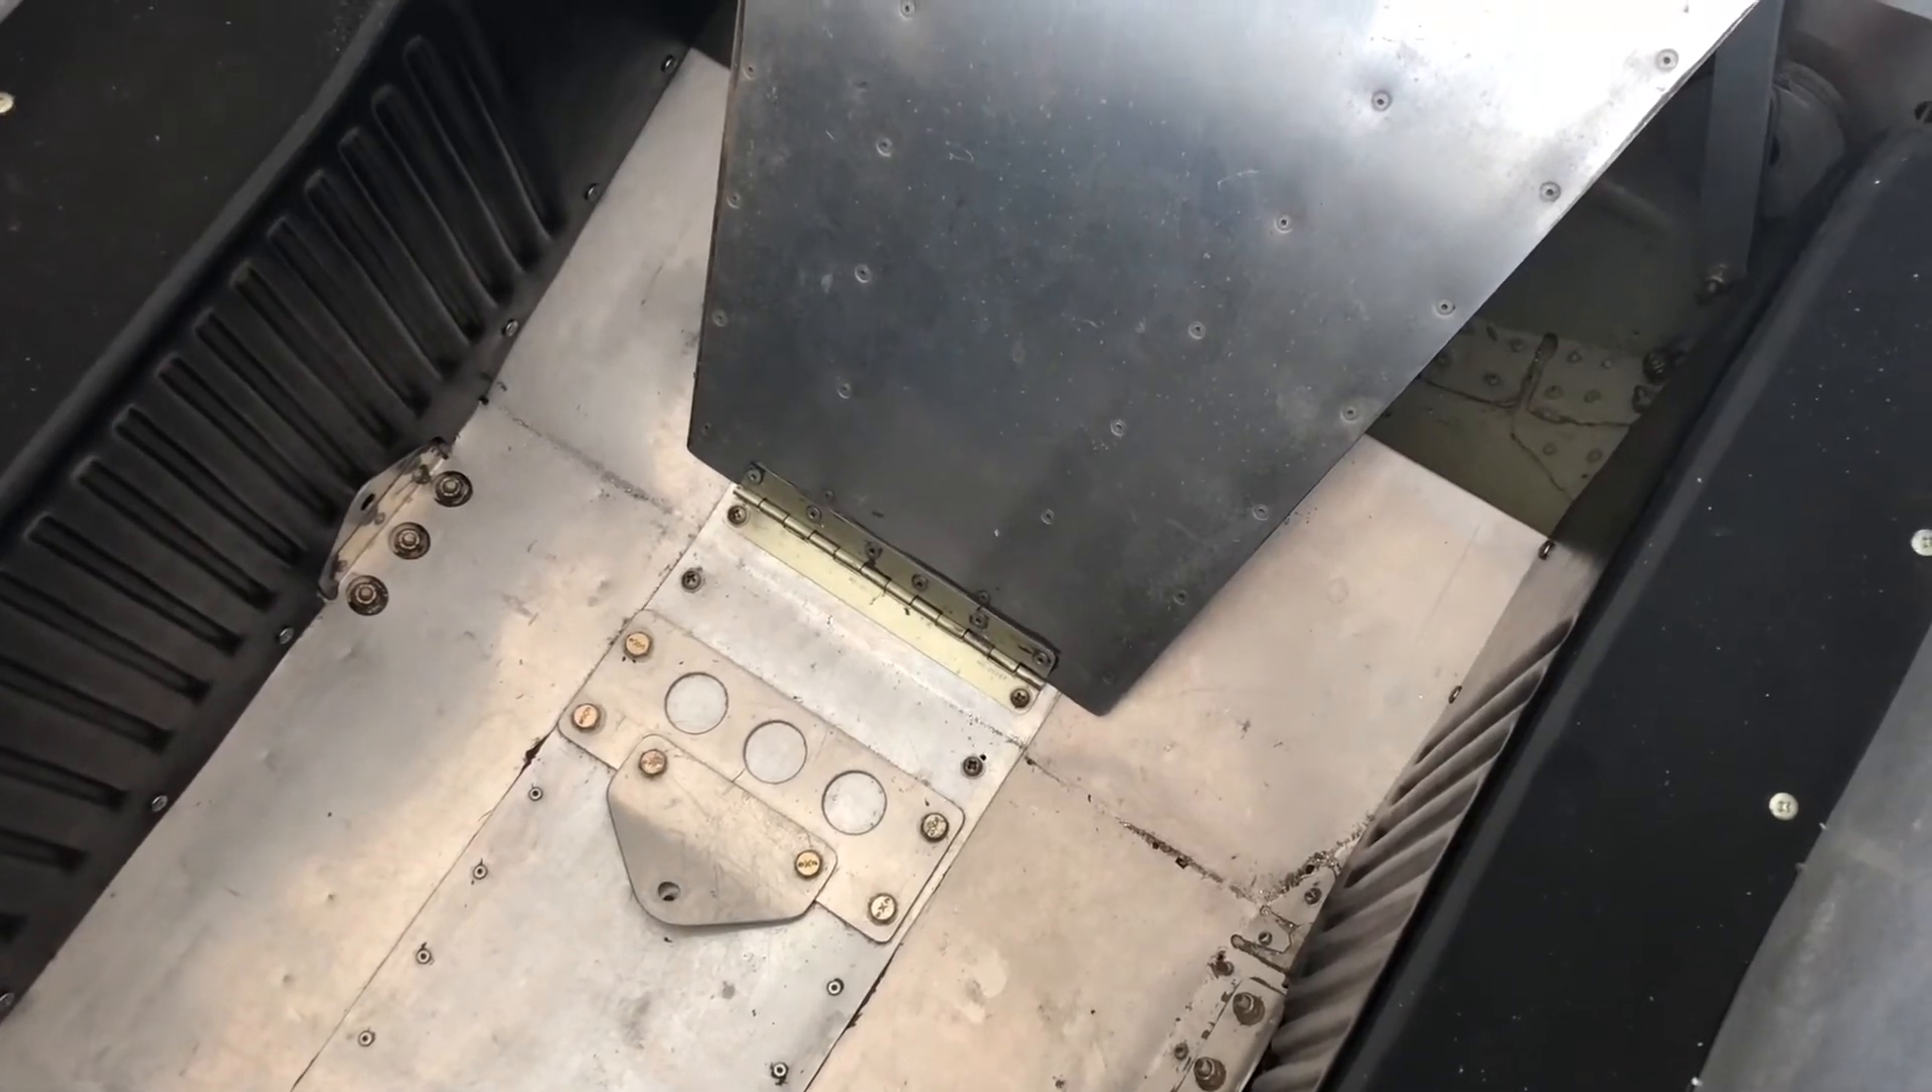That new hinge has been installed and ProSealed and riveted in place.